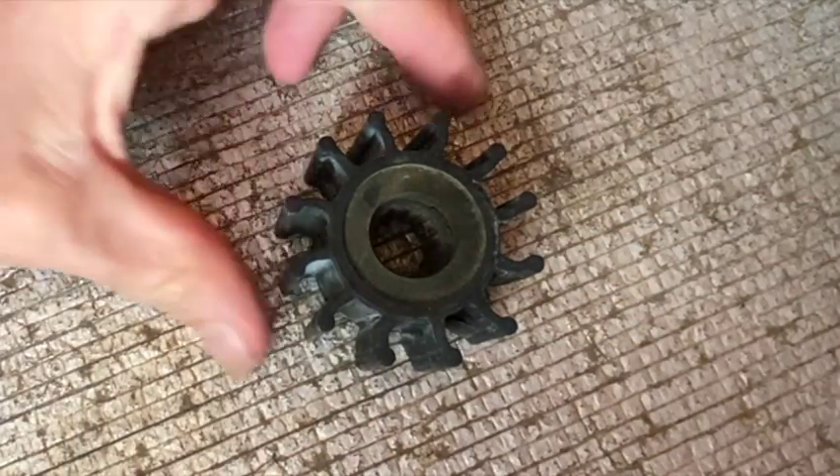So here is the impeller taken out of the raw water pump.